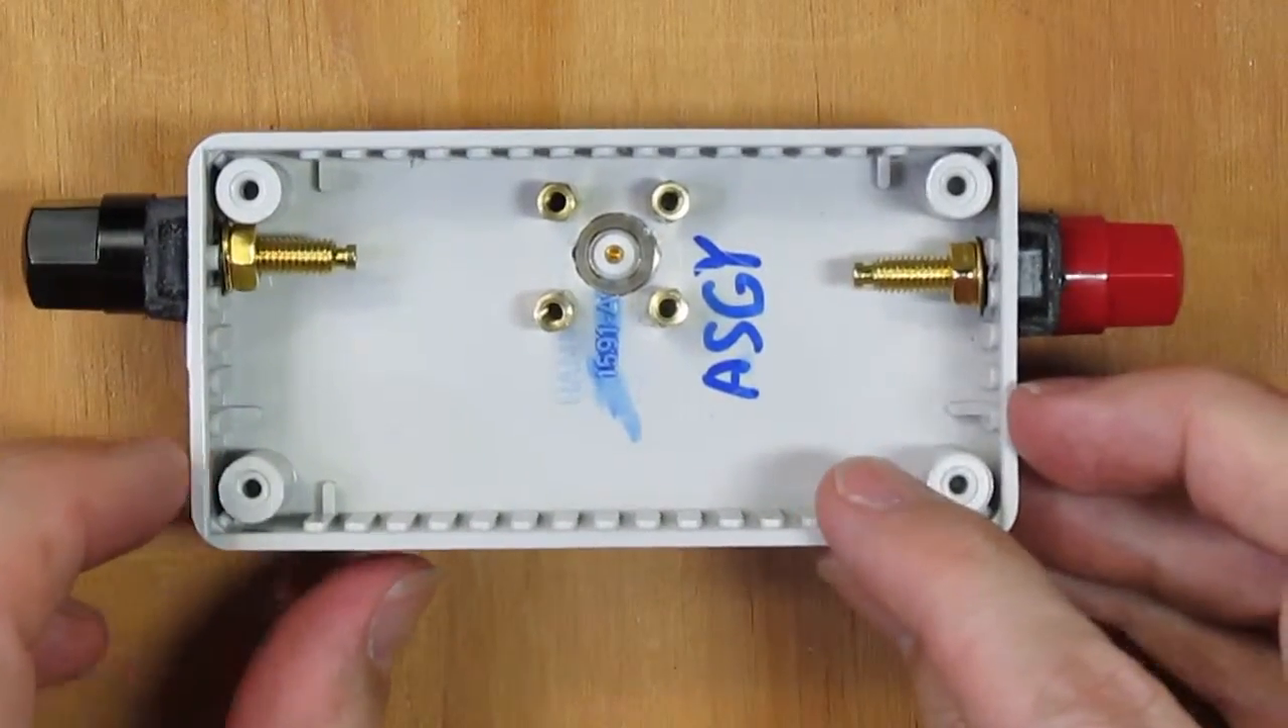So I have the hardware mounted.